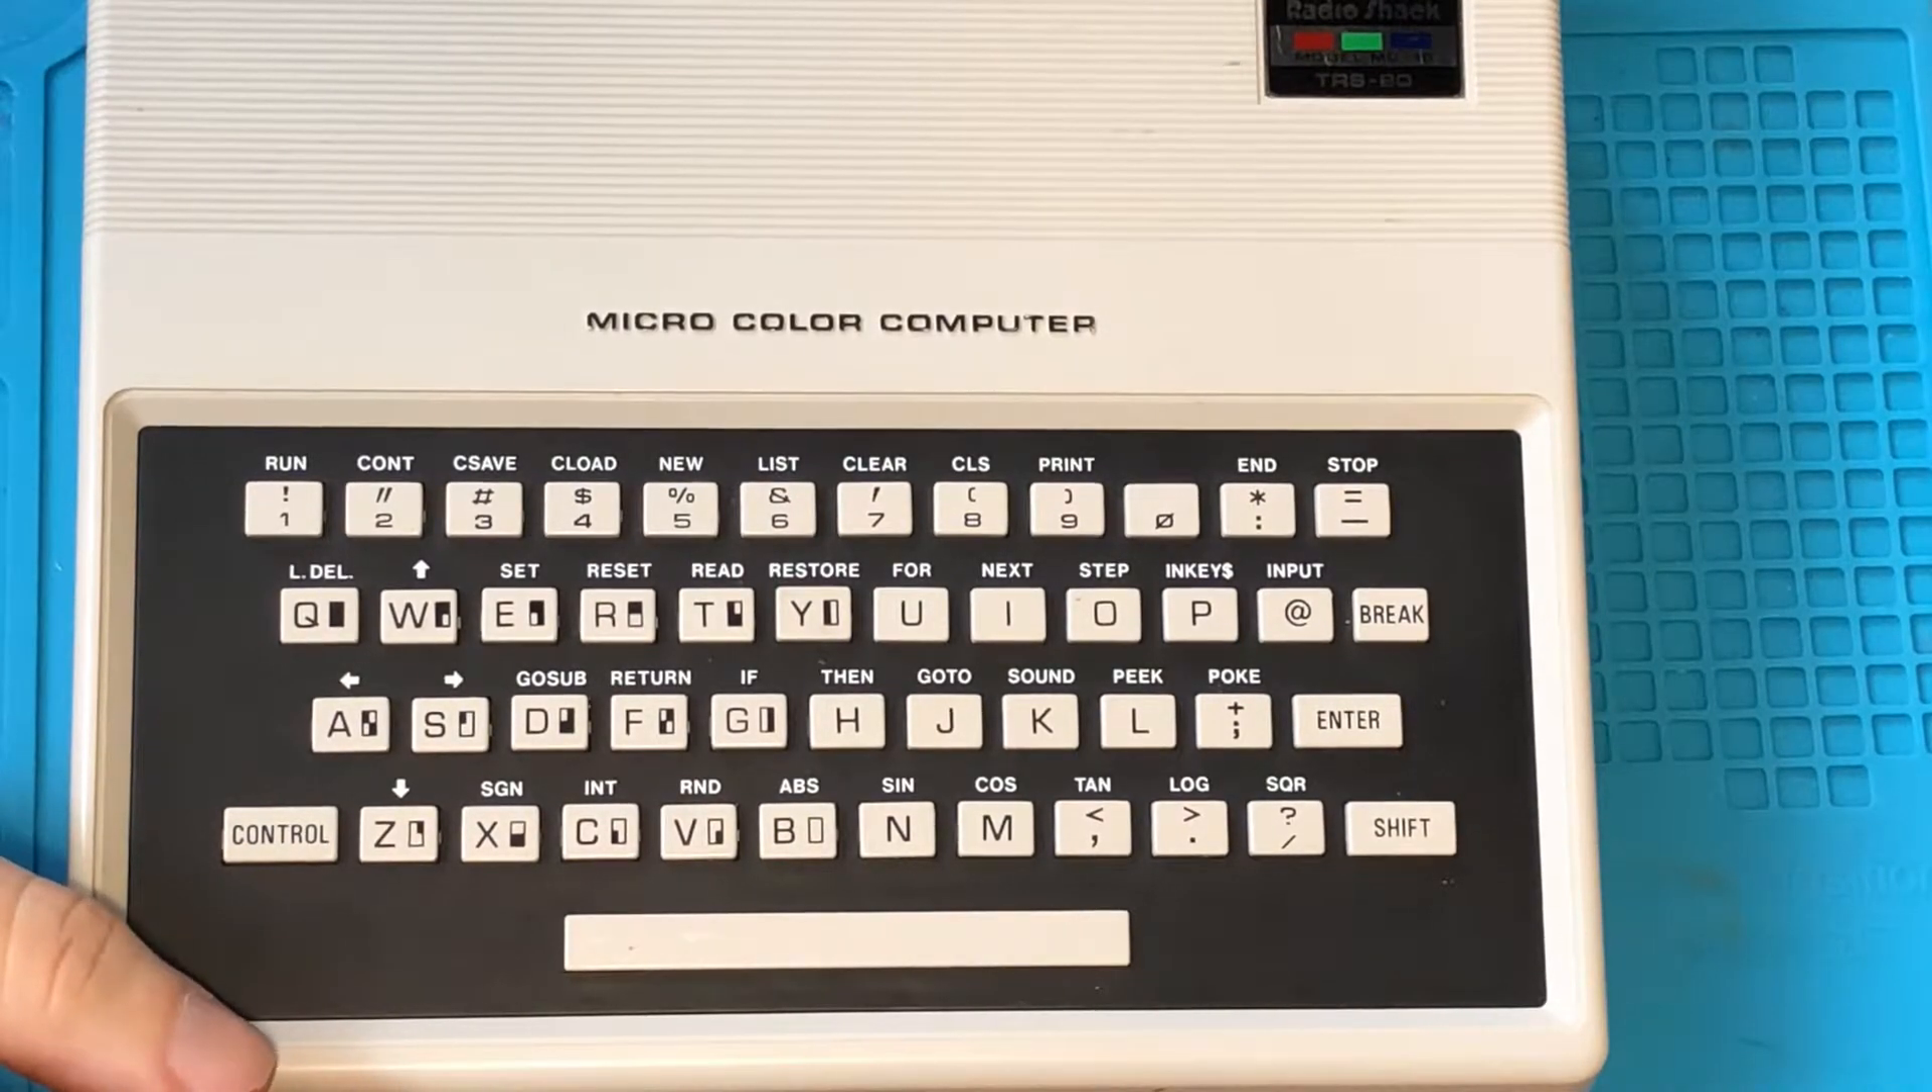It's time to put this computer back together. And there we go. It's back together.